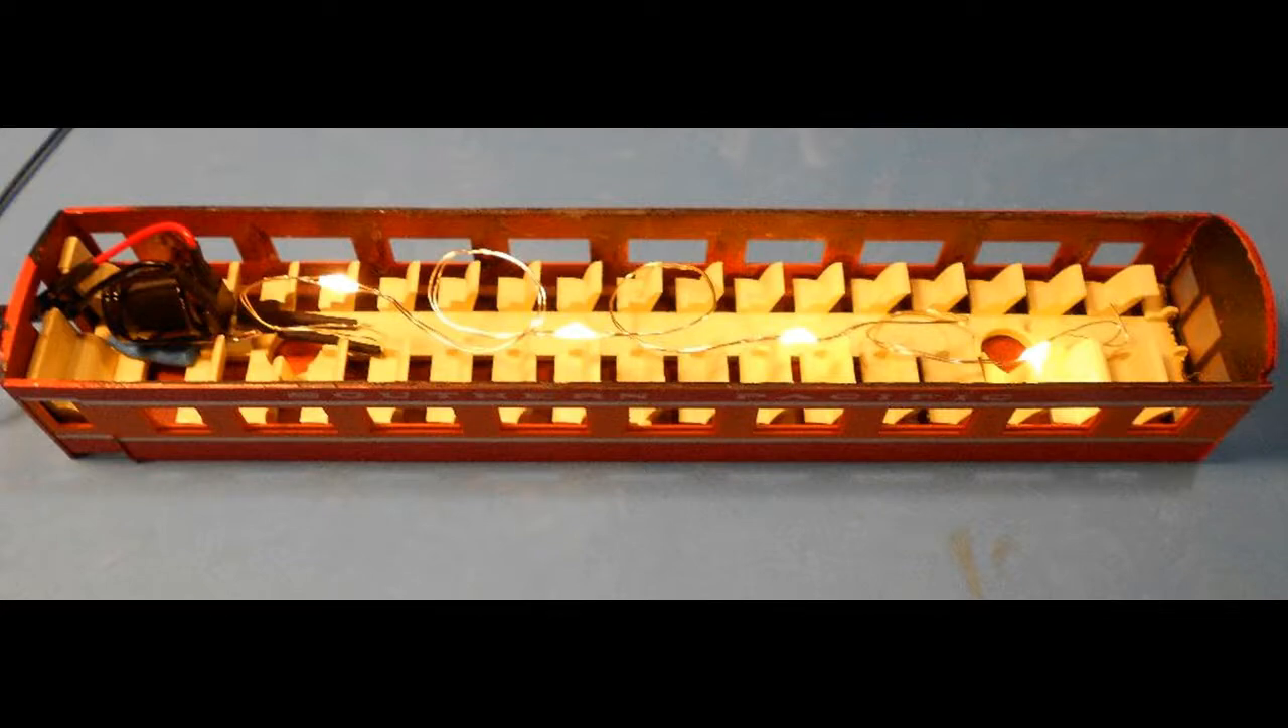The unit is positioned into the cabin at one end with the seating installed, and the lights are displayed here before attaching them to the roof.